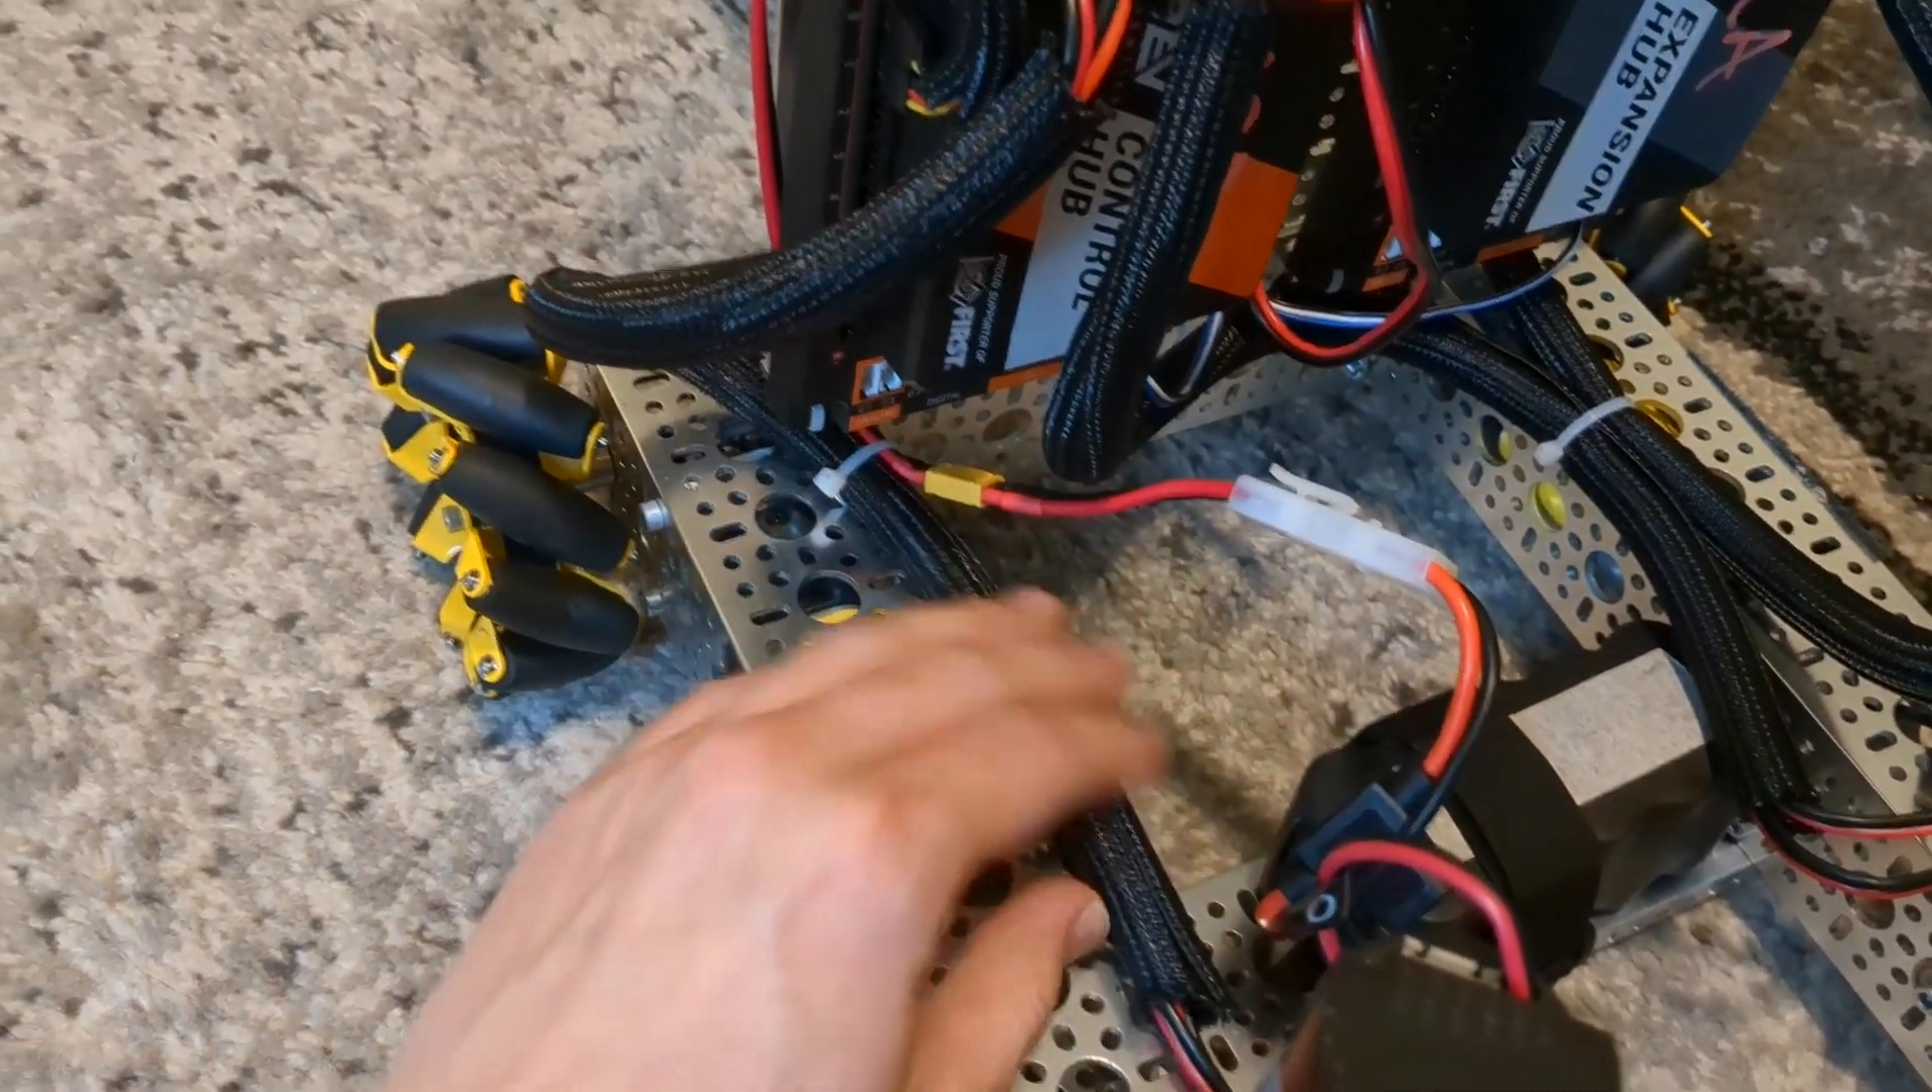So number one, you'll see even though I've sleeved these cables, I have also anchored them down with some zip ties.